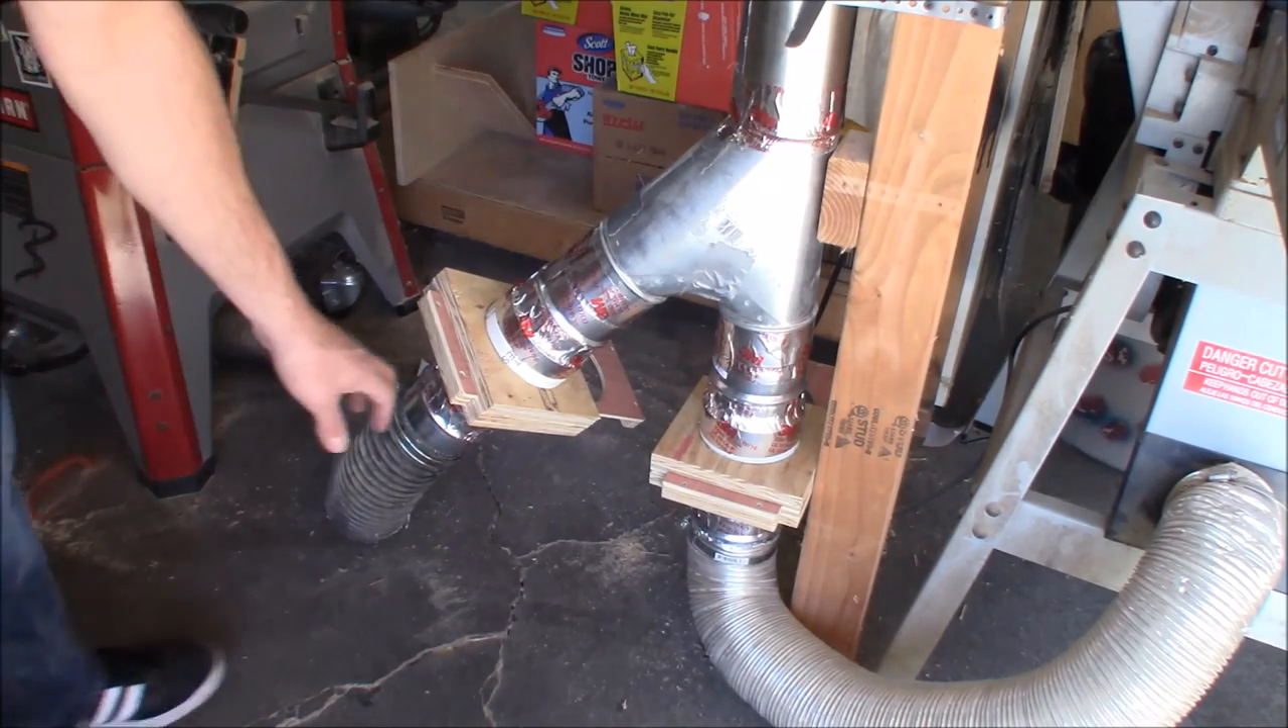Okay as you can see I've got the new blast gates installed.